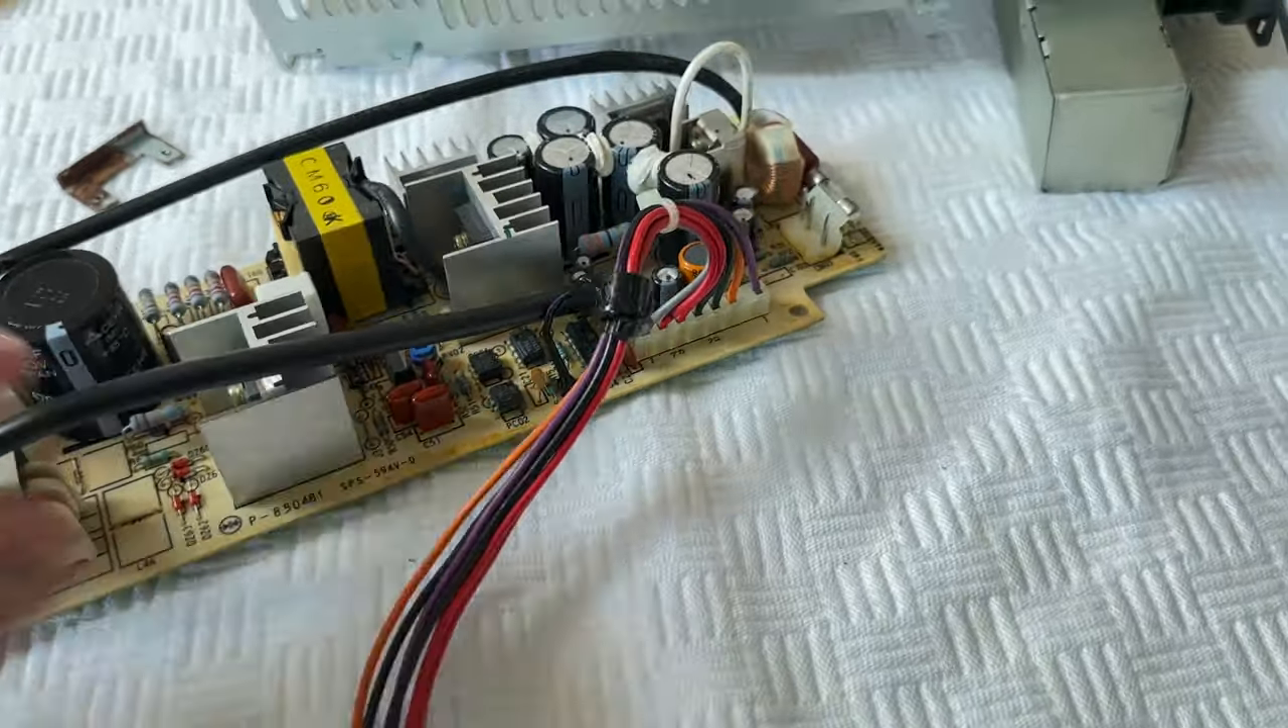Okay, so I've taken the power supply apart.